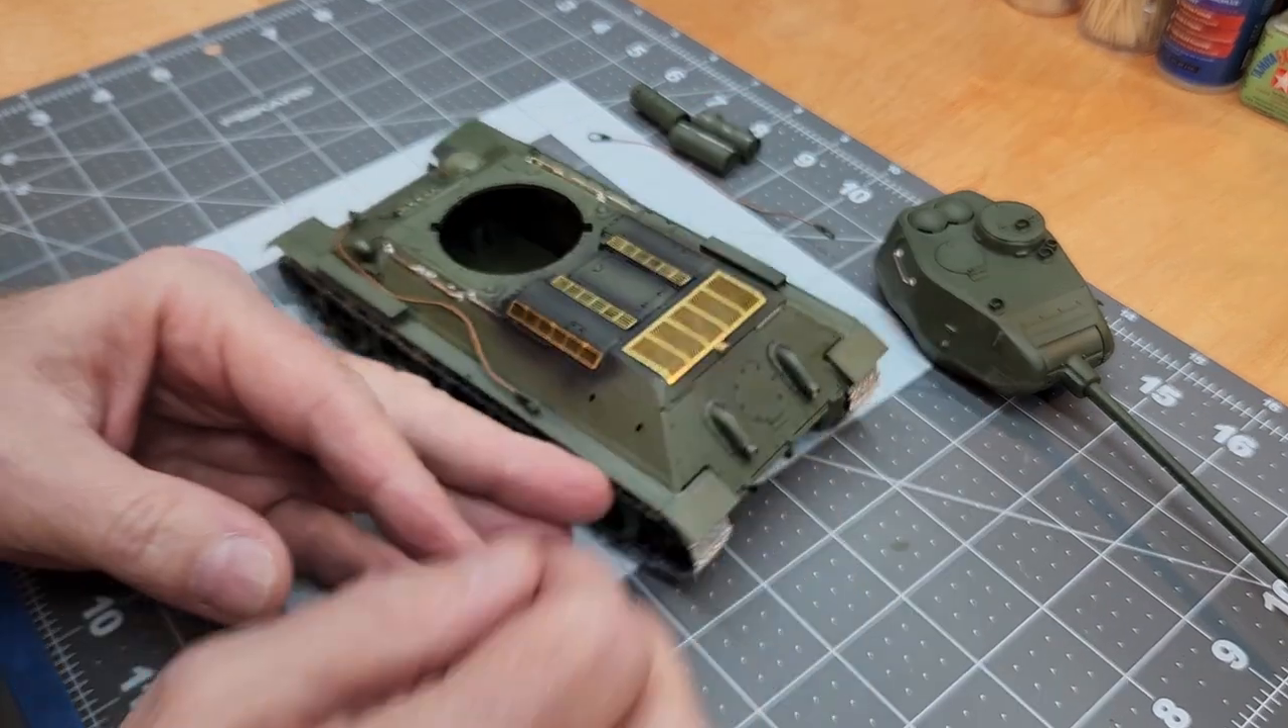So I've removed those fuel tanks as well as the turret which those fuel tanks weren't glued on.